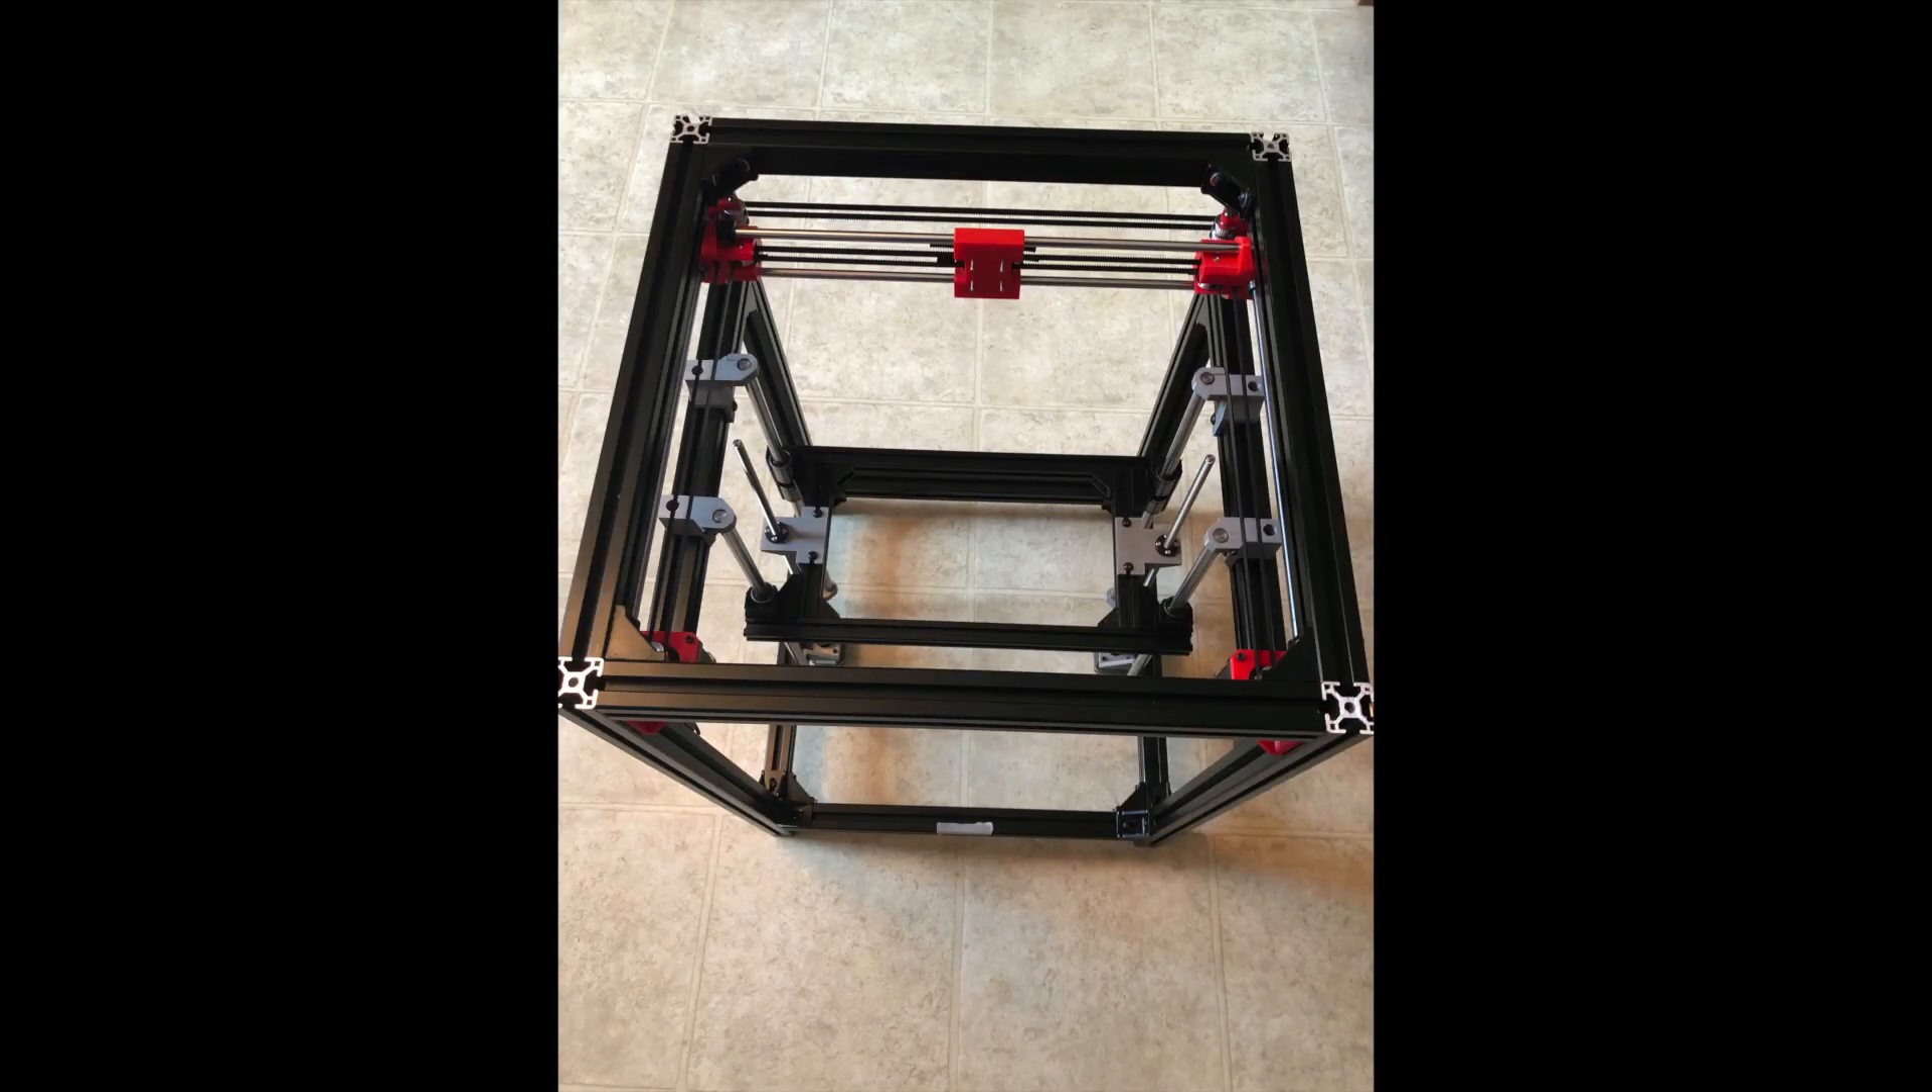Okay, here's a couple pictures of what the frame looks like with the Z-axis installed.